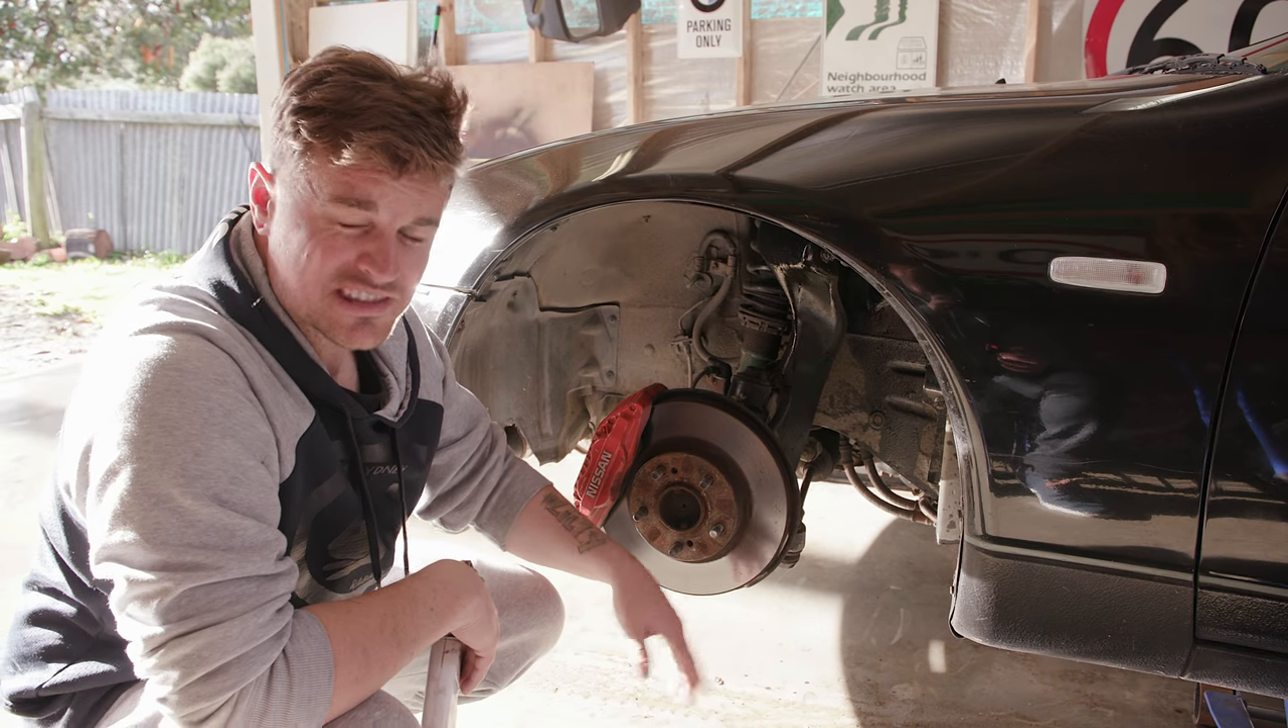So because we're not here to fuck spiders, I've already taken the wheel off, jacked the car up.